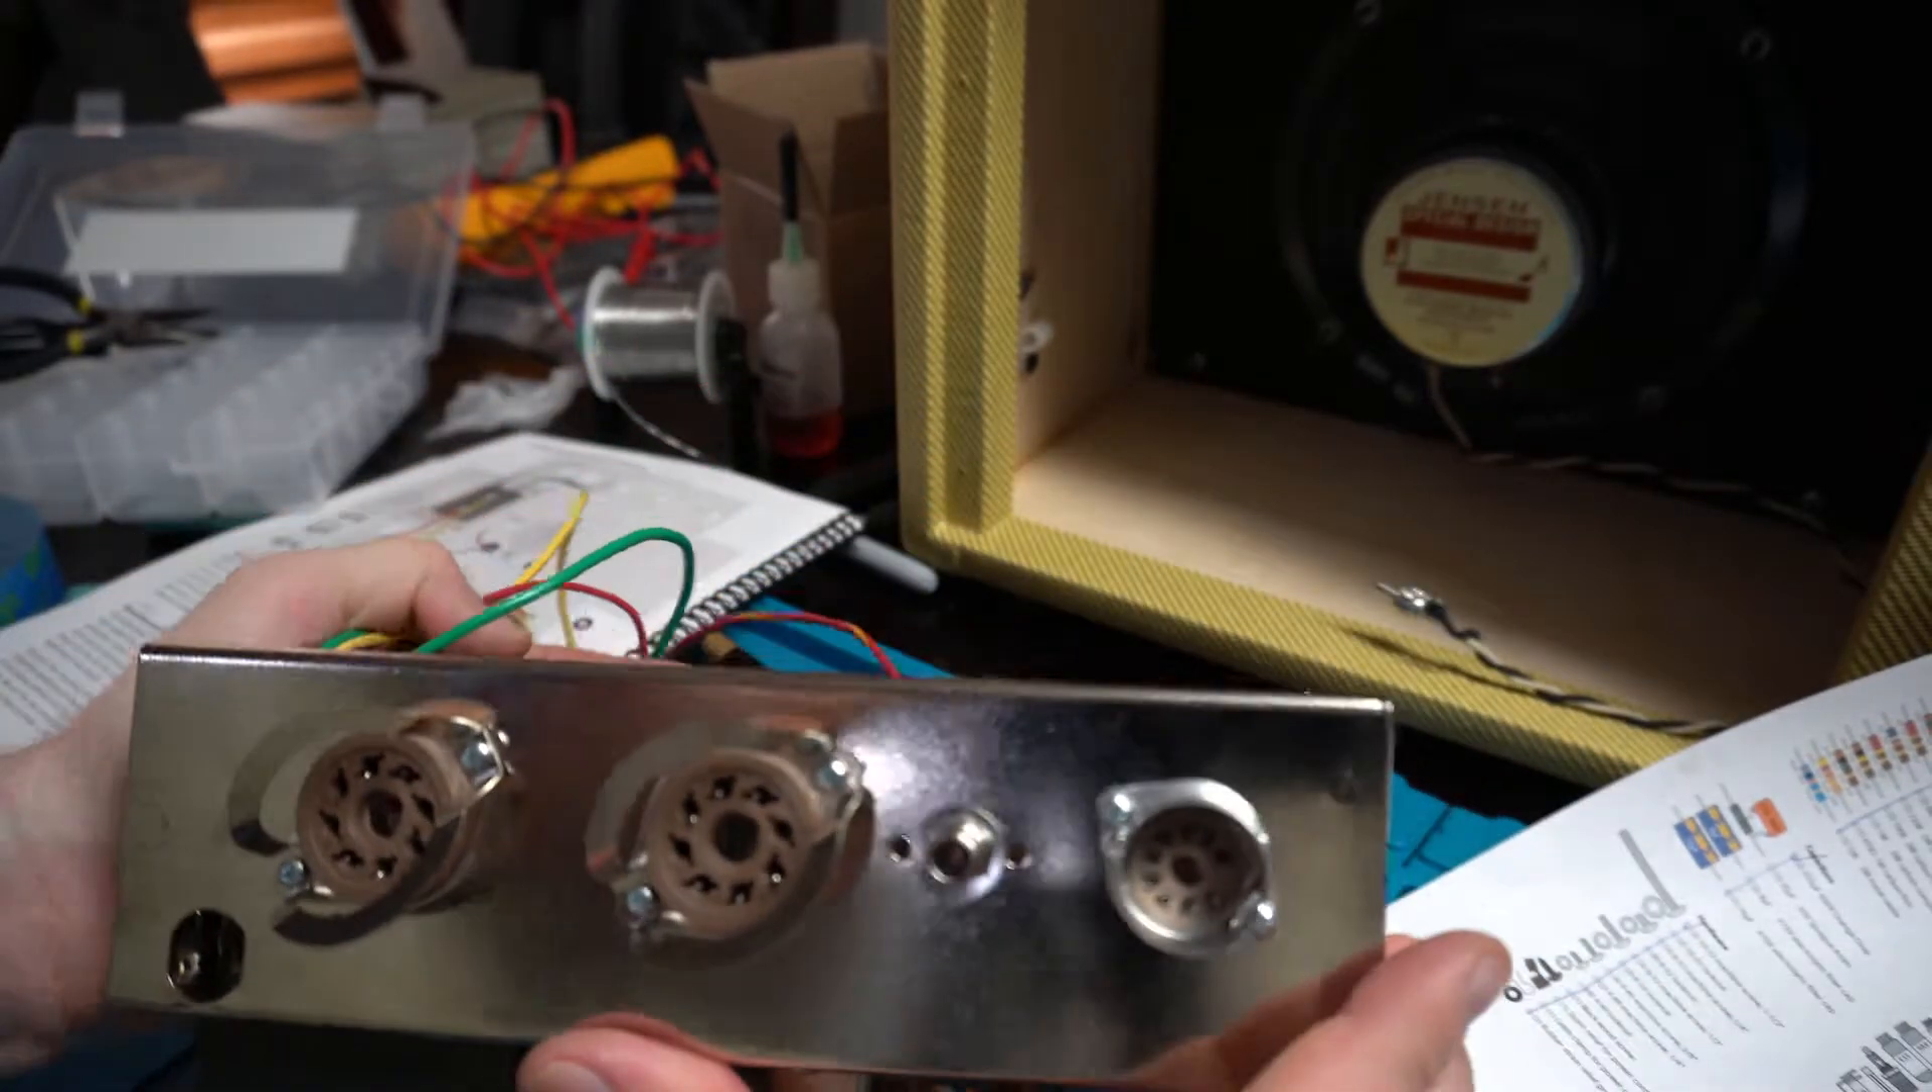All right got all three tube sockets in place.